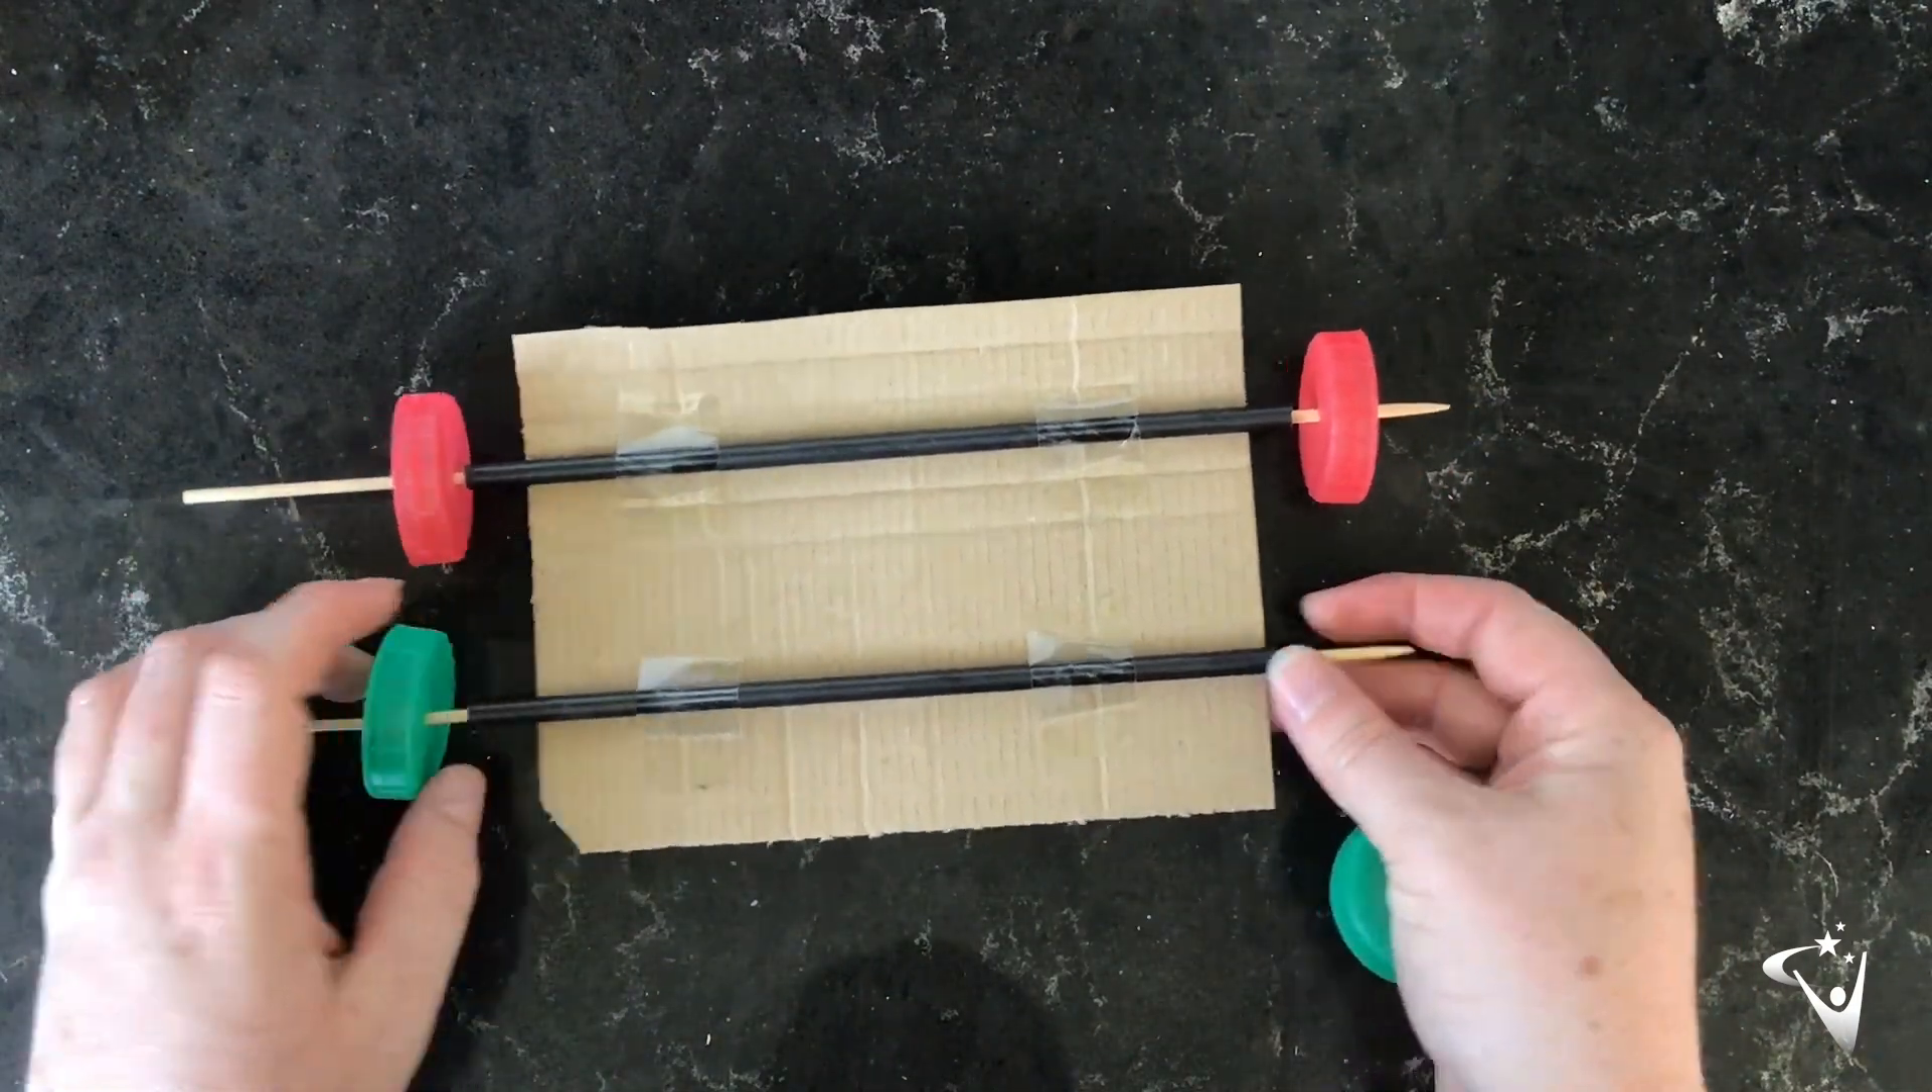So now what we're going to do is attach the axles and the wheels to the base so as you can see I've just threaded my axle through the drinking straw and attach the wheels to either end.